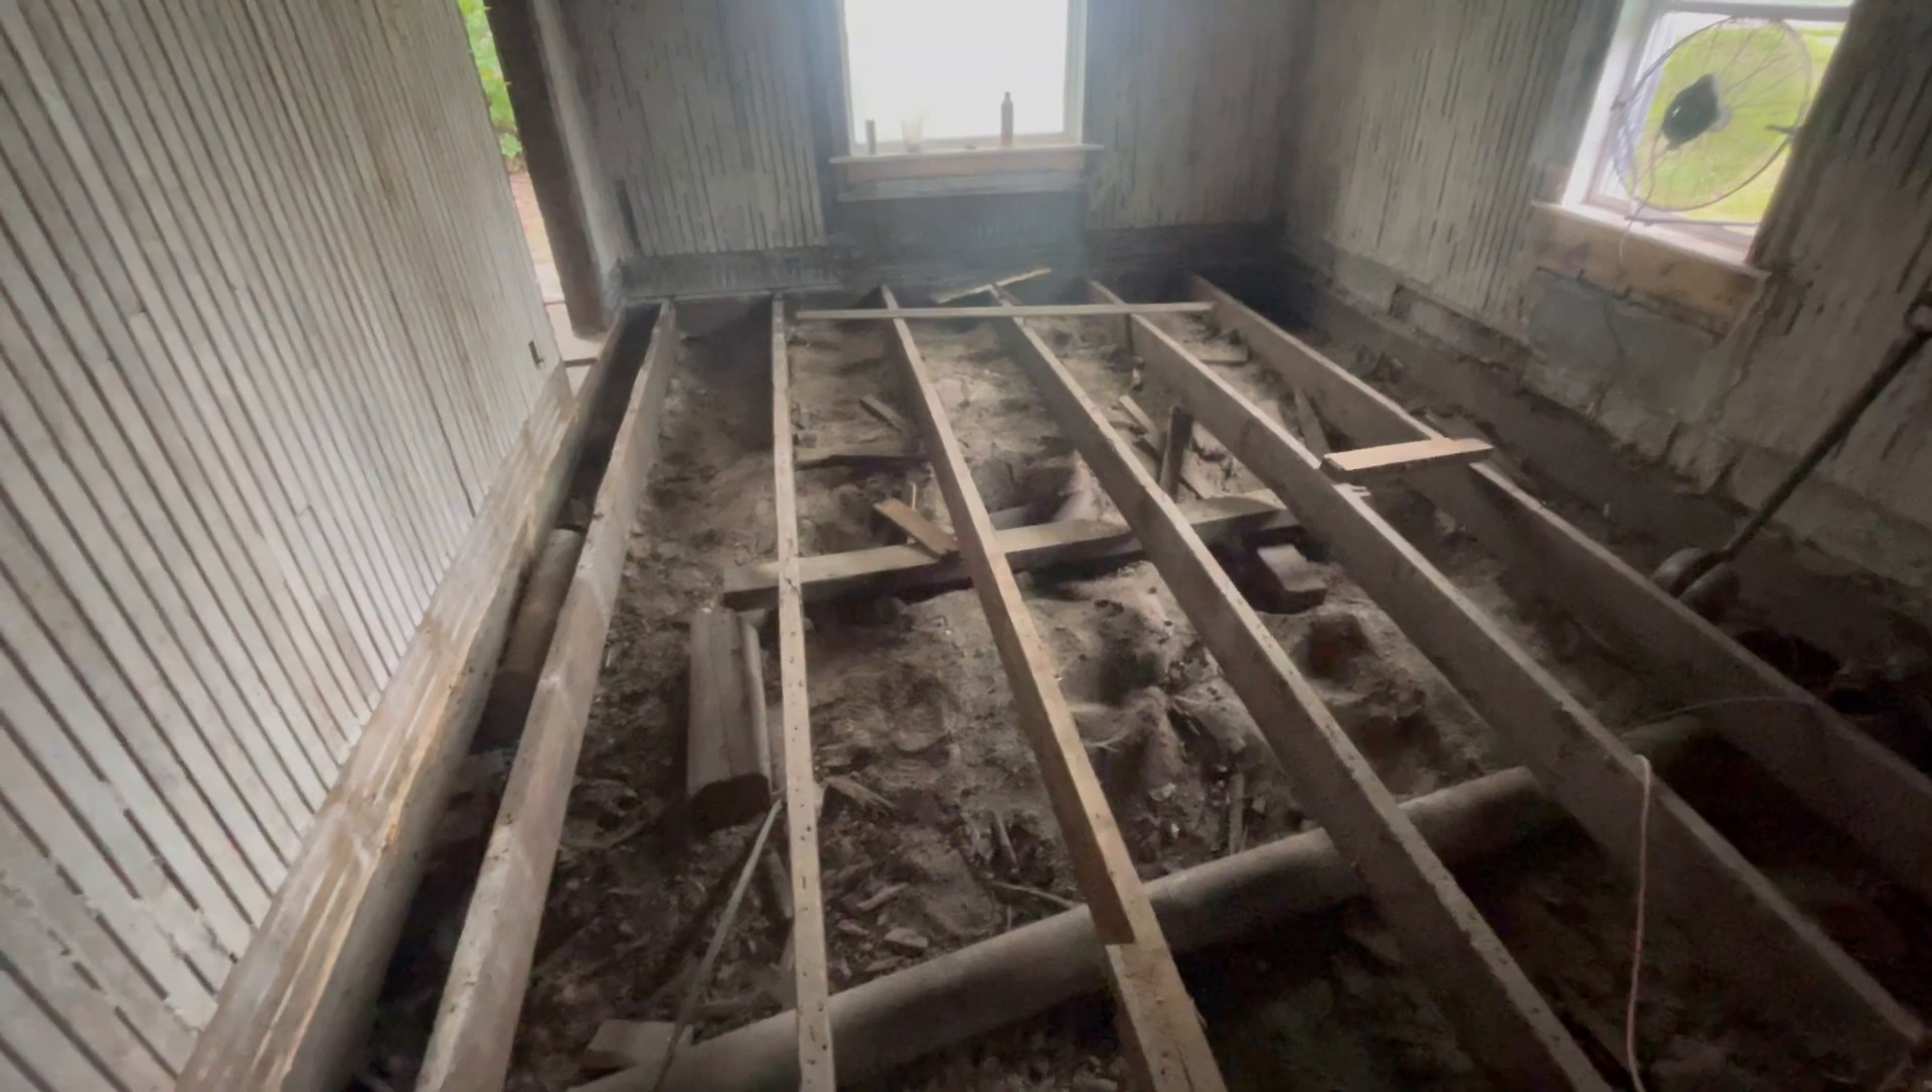To recap, we removed that beautiful, old, intricate floor, hardwood floor.